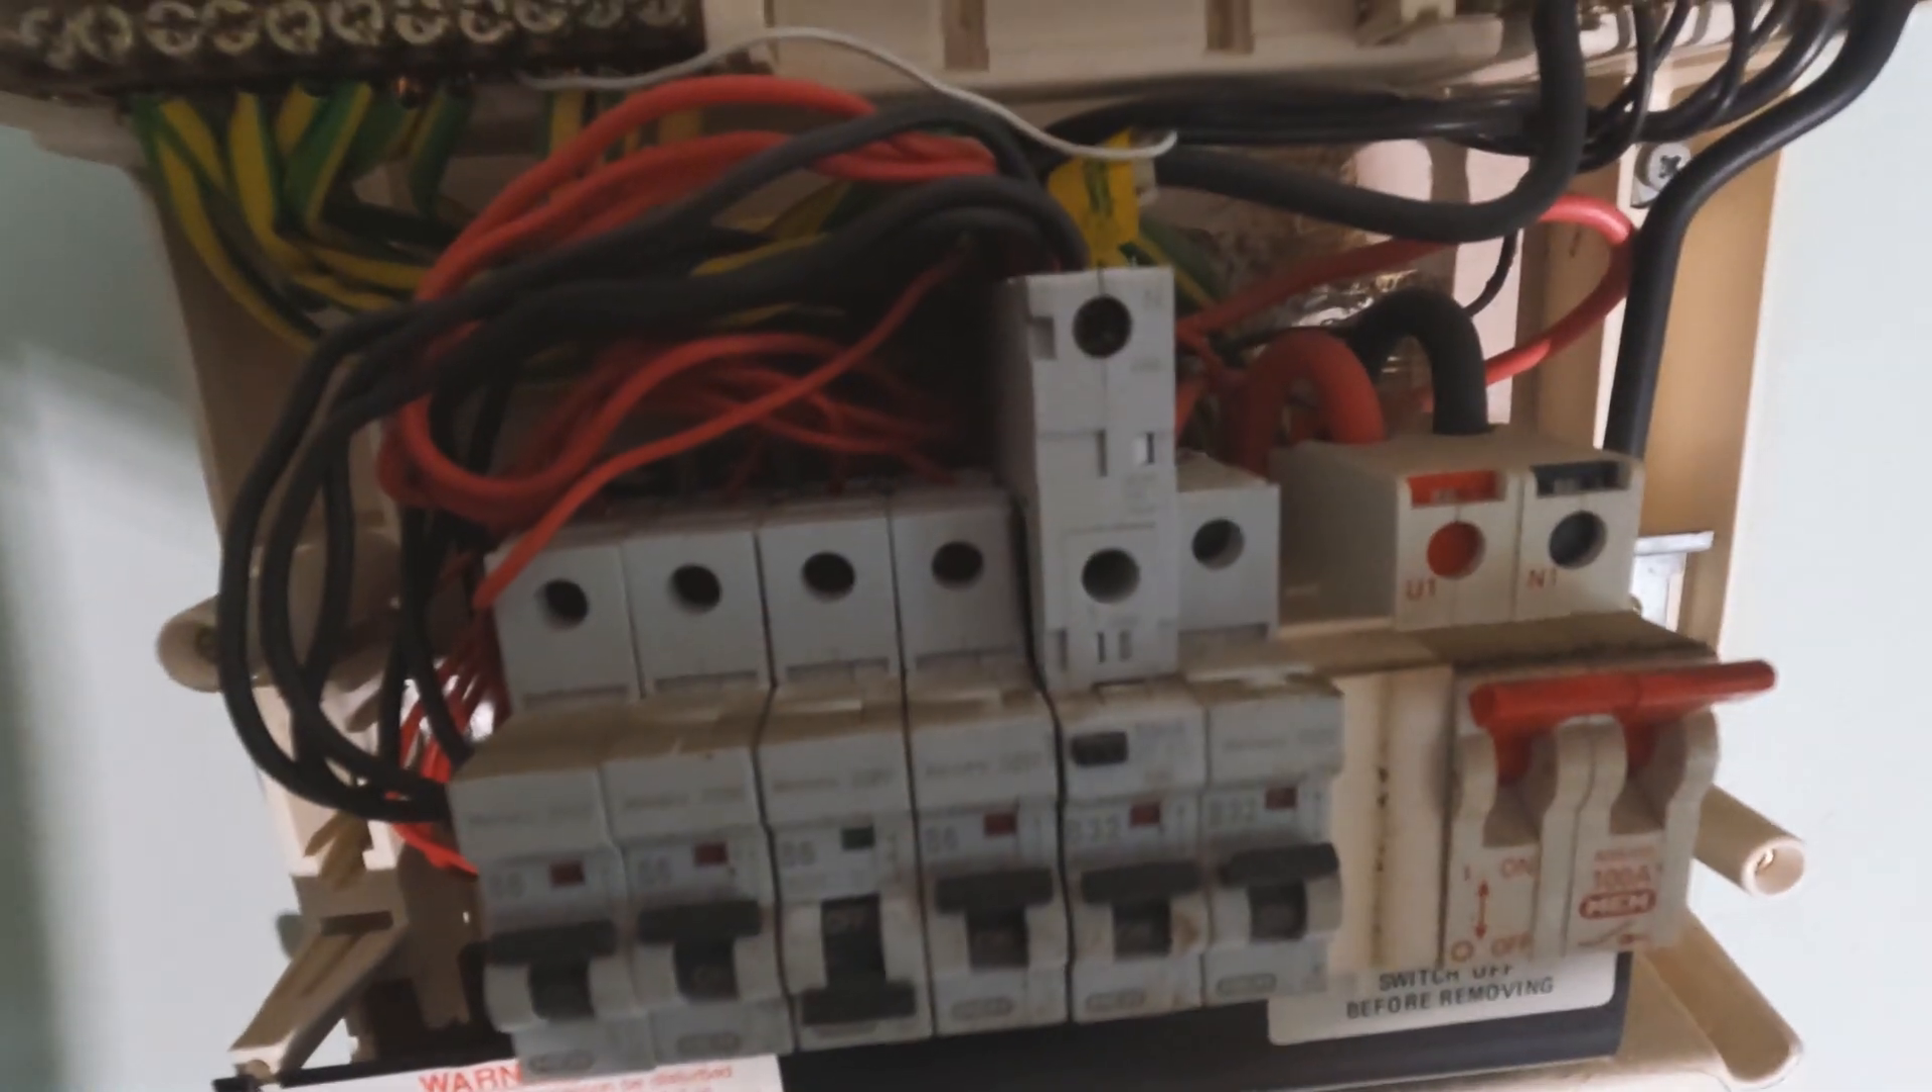There we go, that's the lid off then.